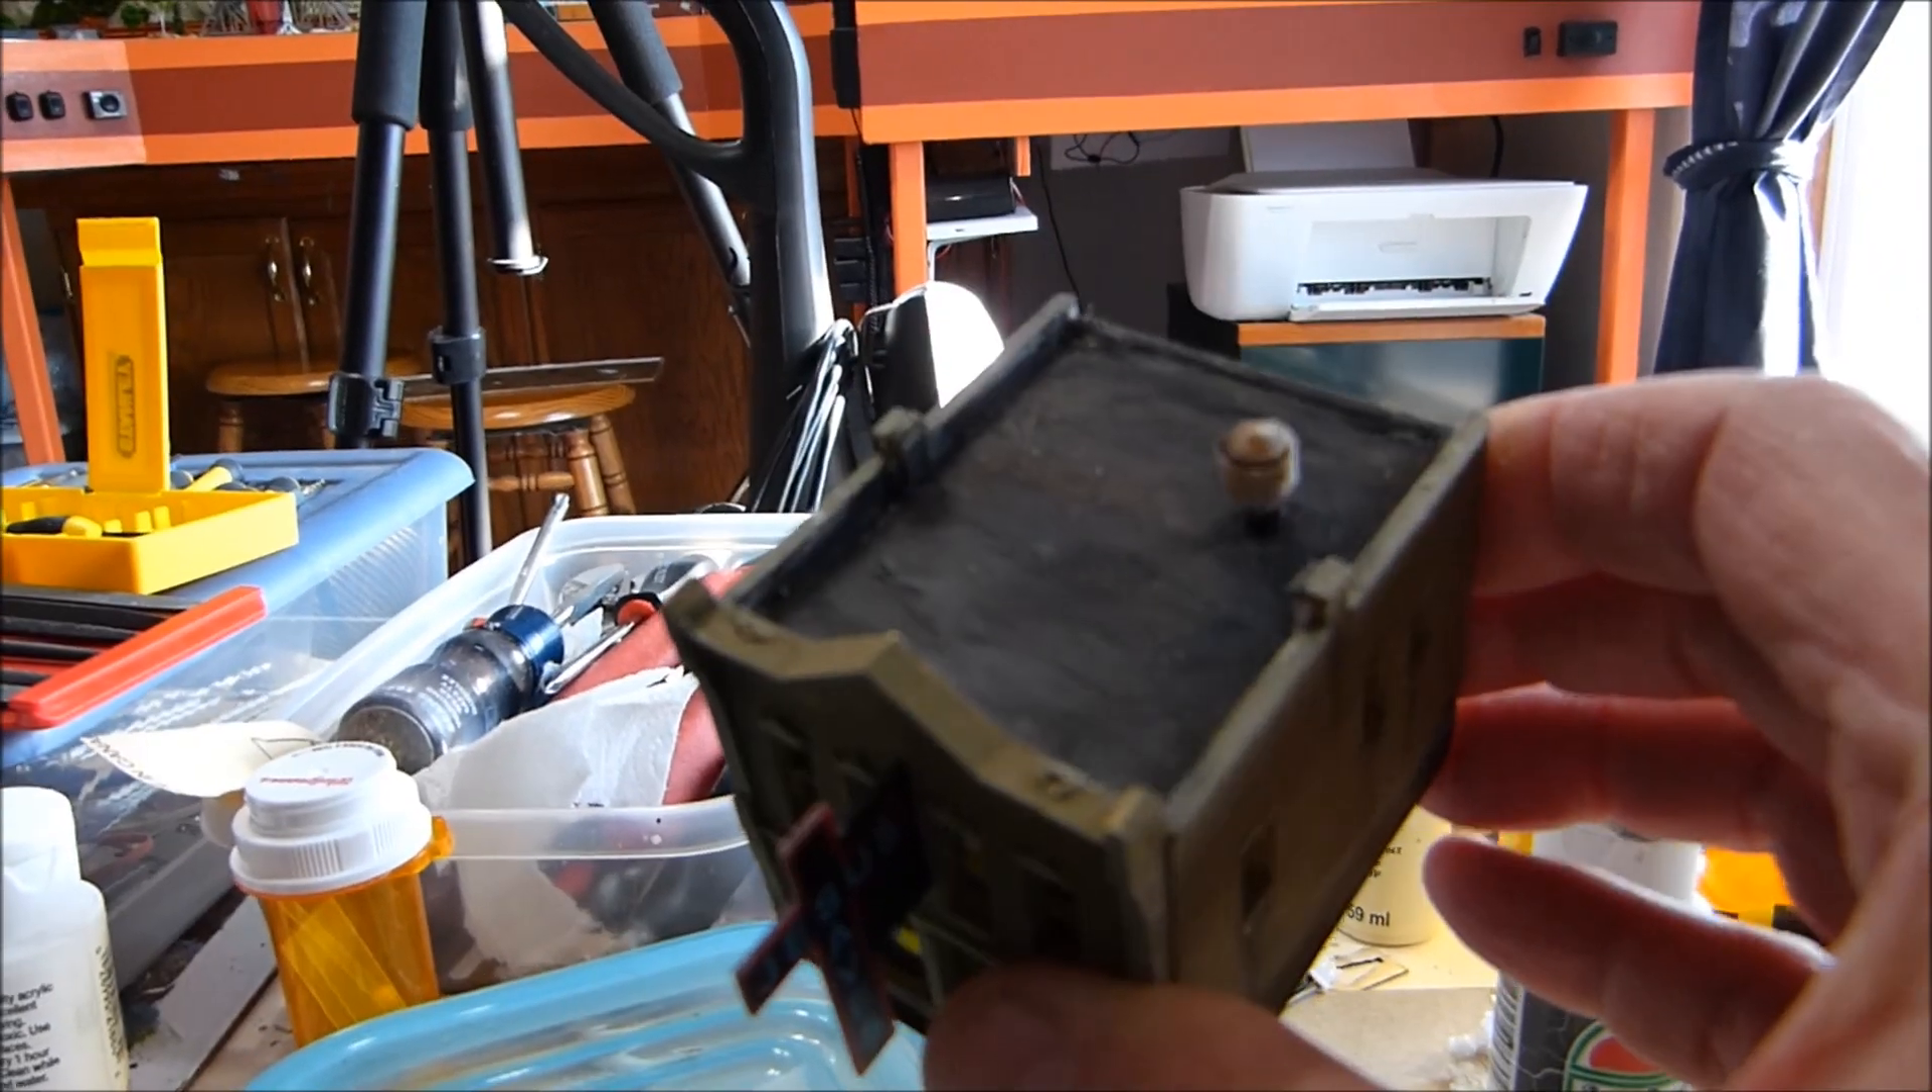Well, I put the roof back on and I don't know if you can see that, but I kind of slopped a little bit of joint compound on top of it.